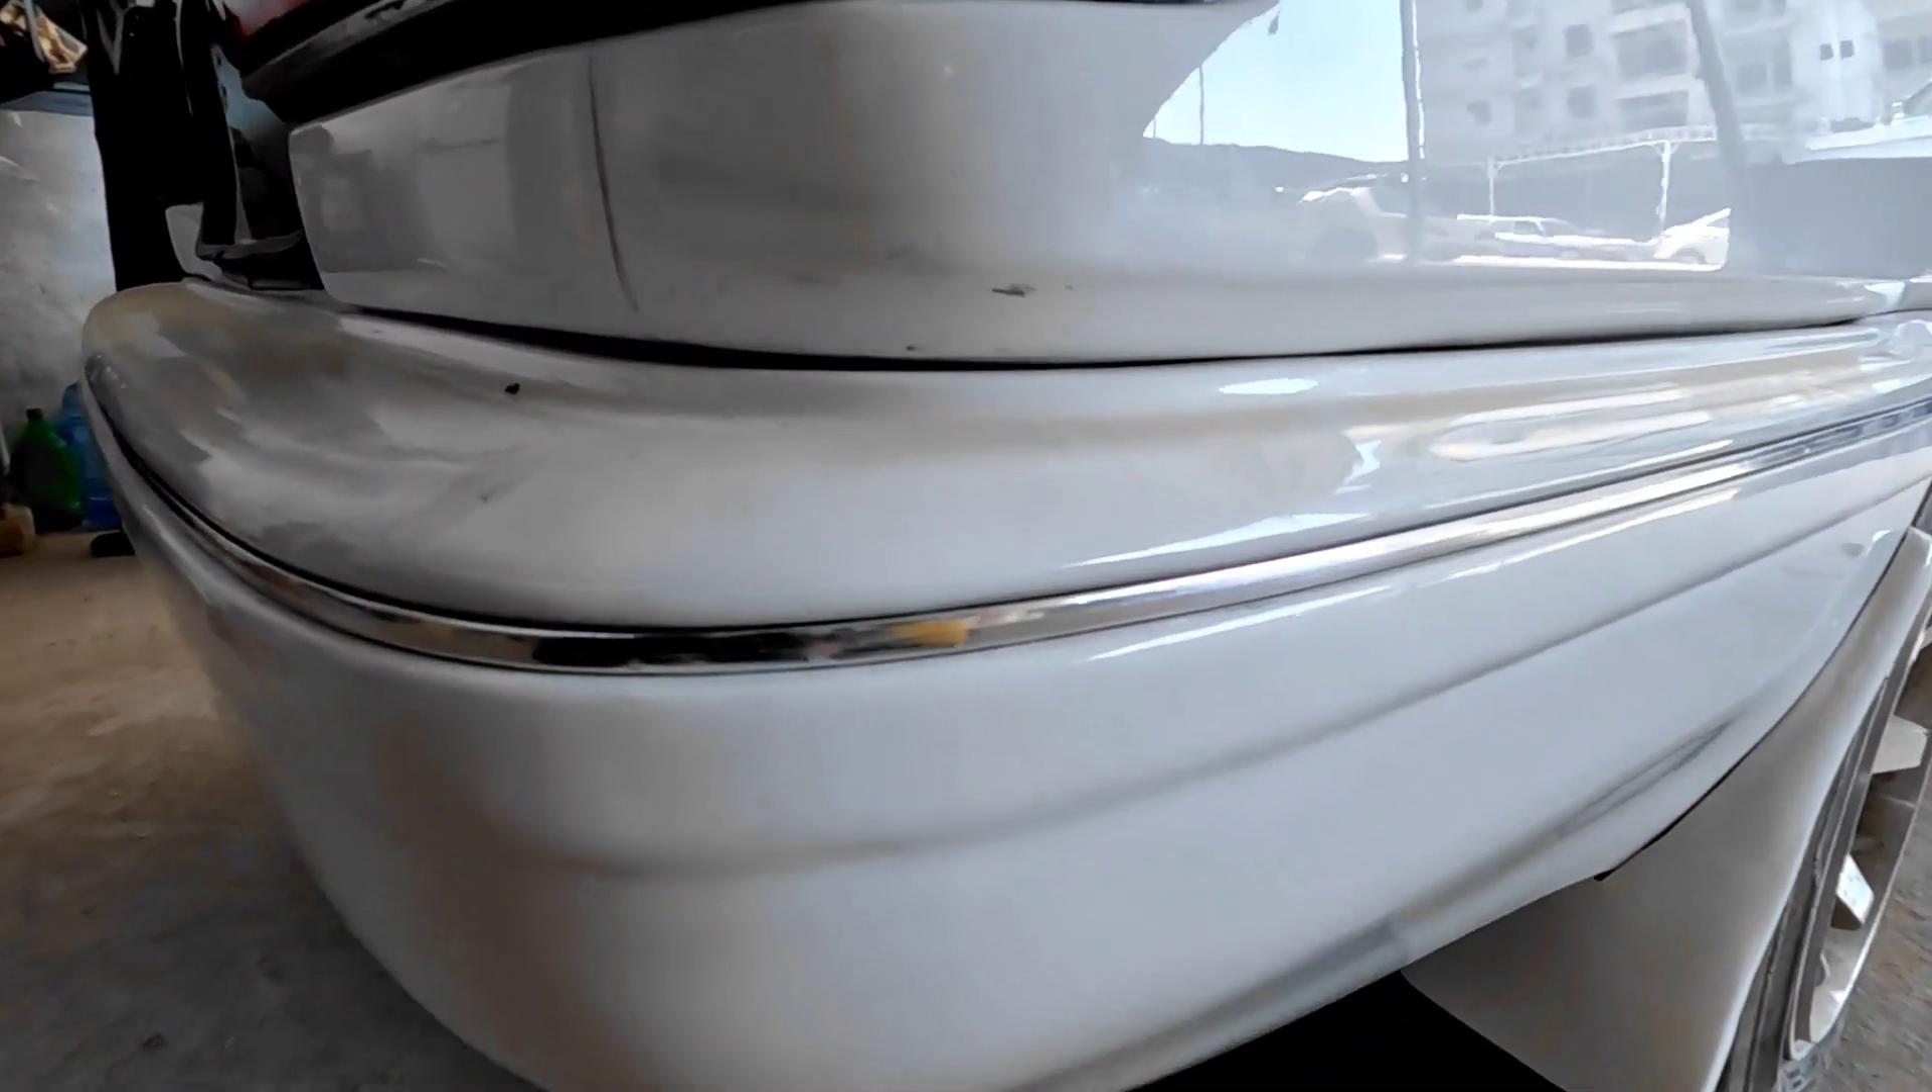یہ دیکھیں کروم کی ملڈنگ لگا دی گئی ہے۔